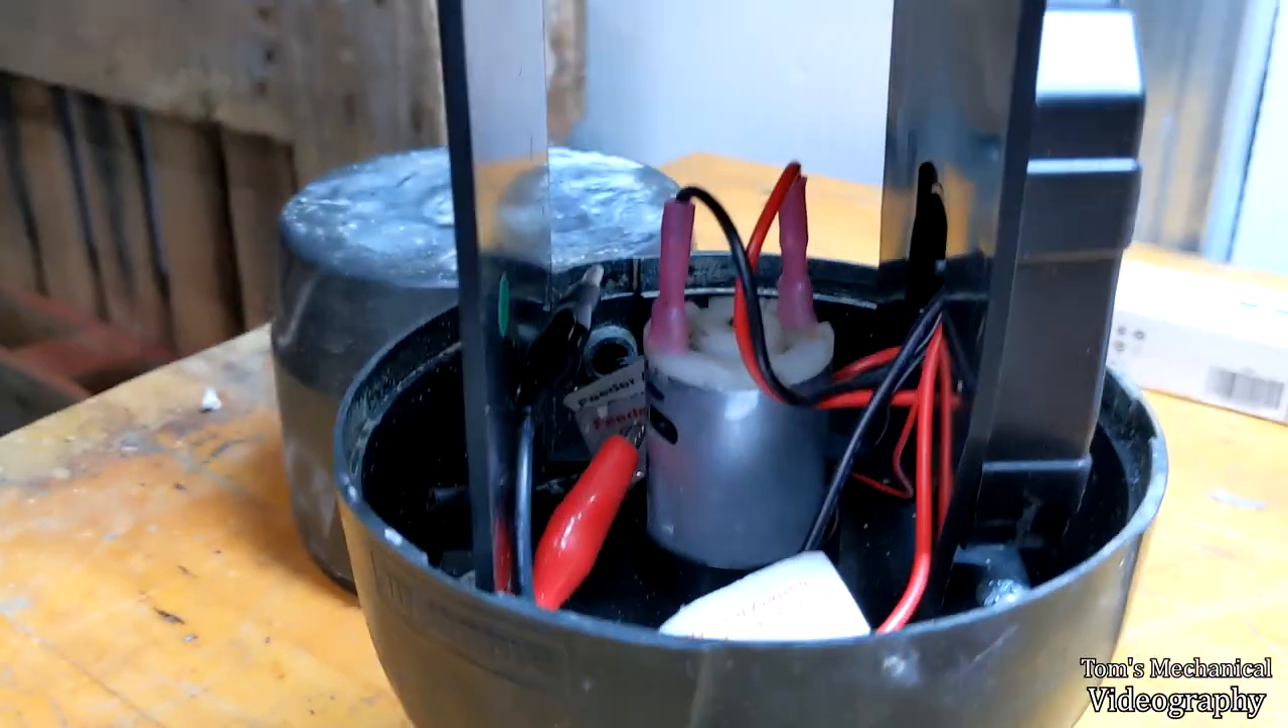So I heat shrinked spade connectors onto the motor so that I can disconnect that and pull the motor if I ever need to.